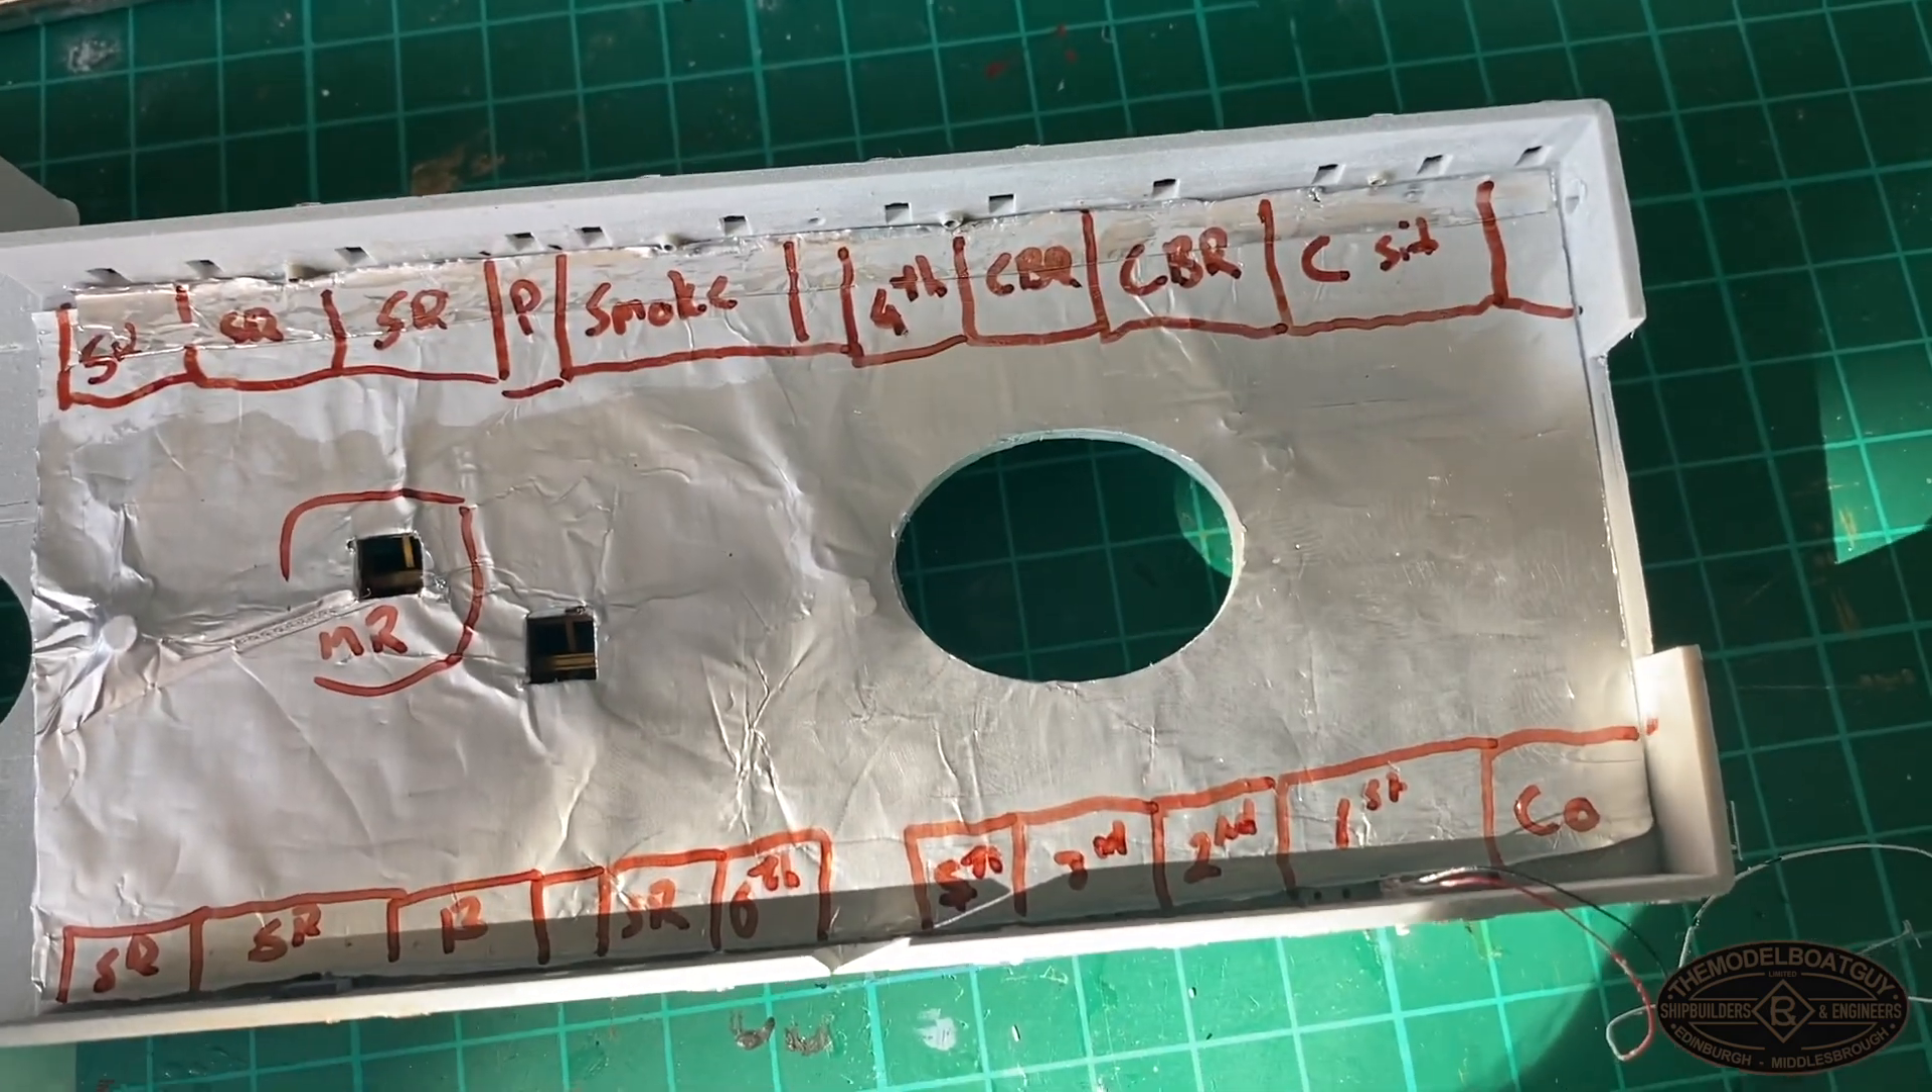So, as you can see, I've now added foil for light-proofing purposes.